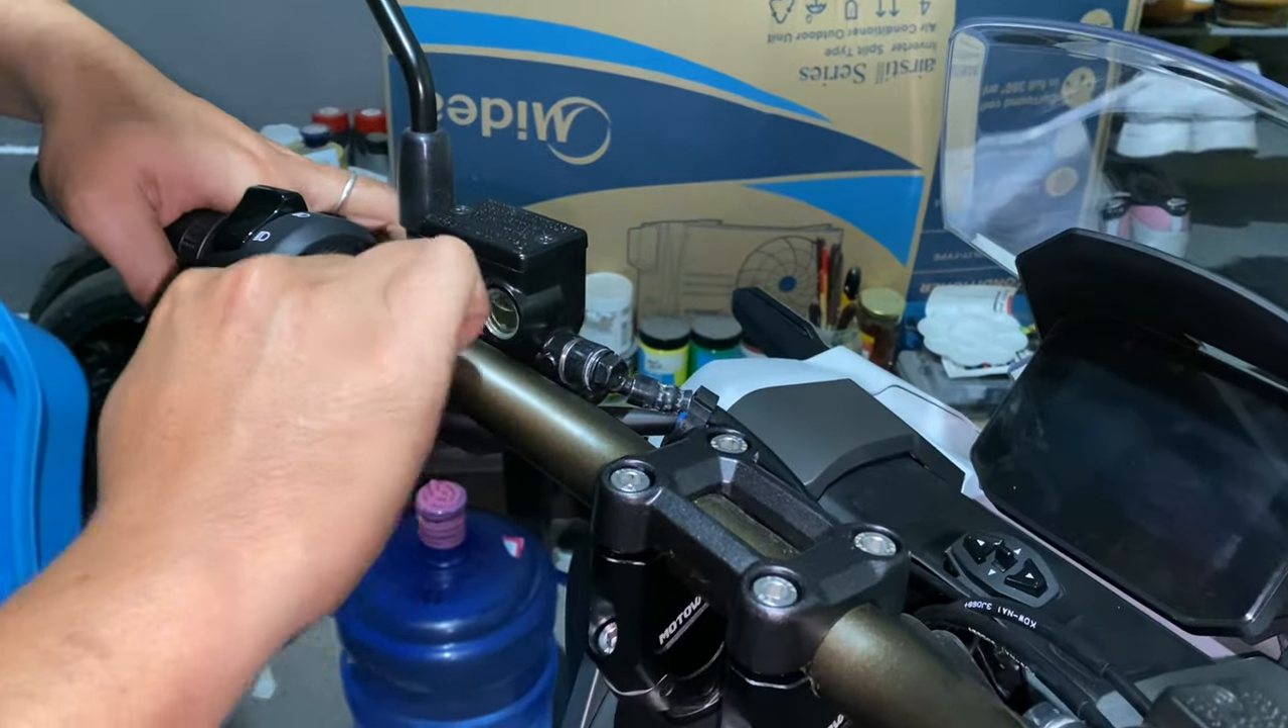So, naikabit ko na yung riser.